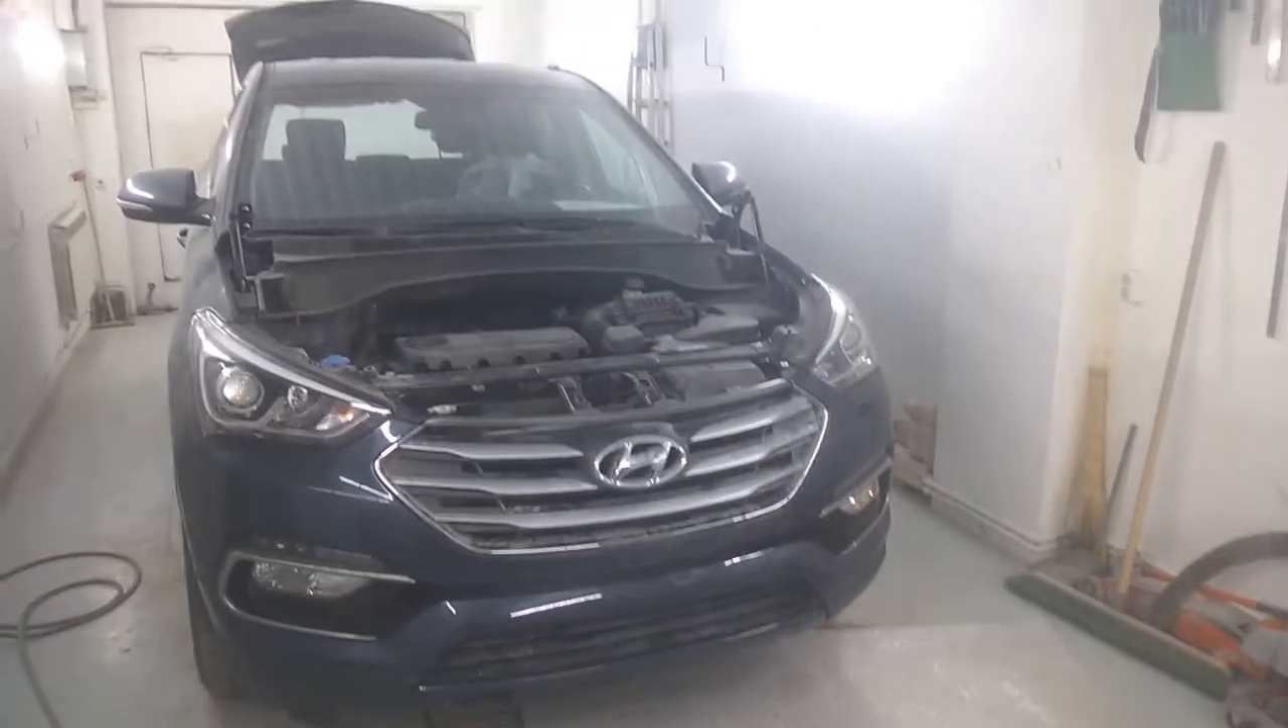Бампер стоит сейчас капот накинем и будем уже ее собирать до конца.